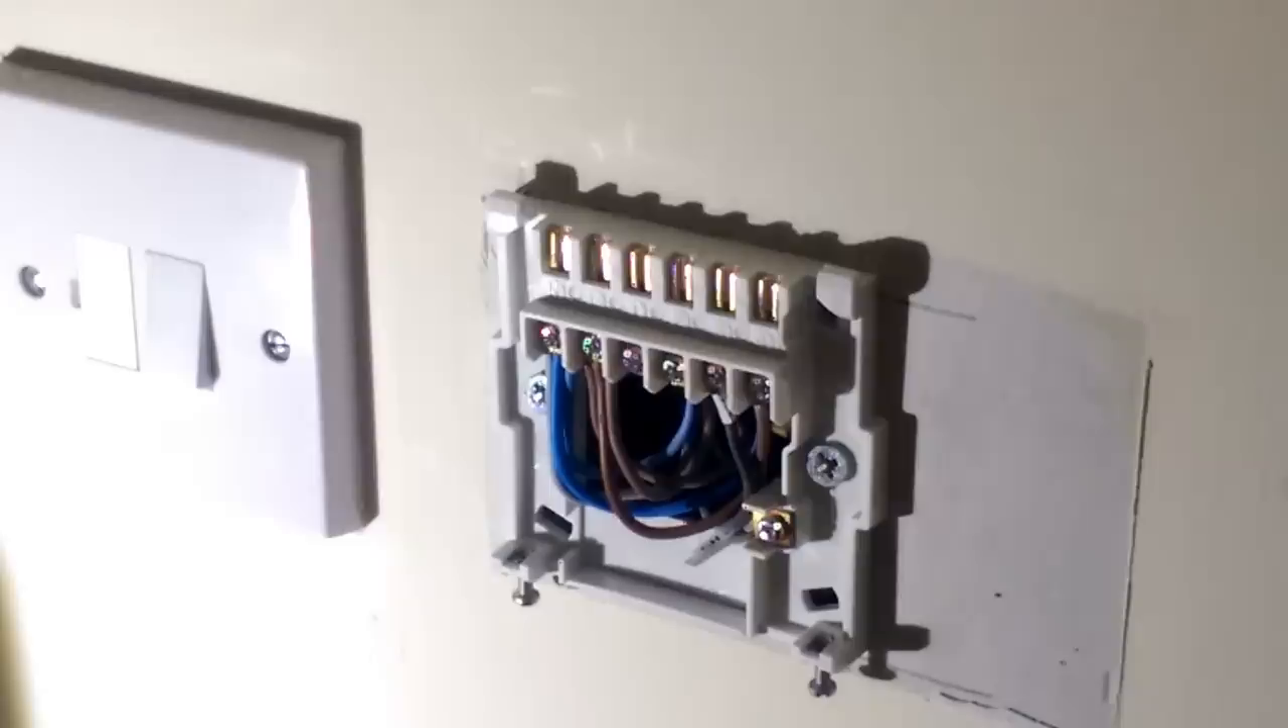So I've gone ahead, attached the back plate and then wired each of the wires up.